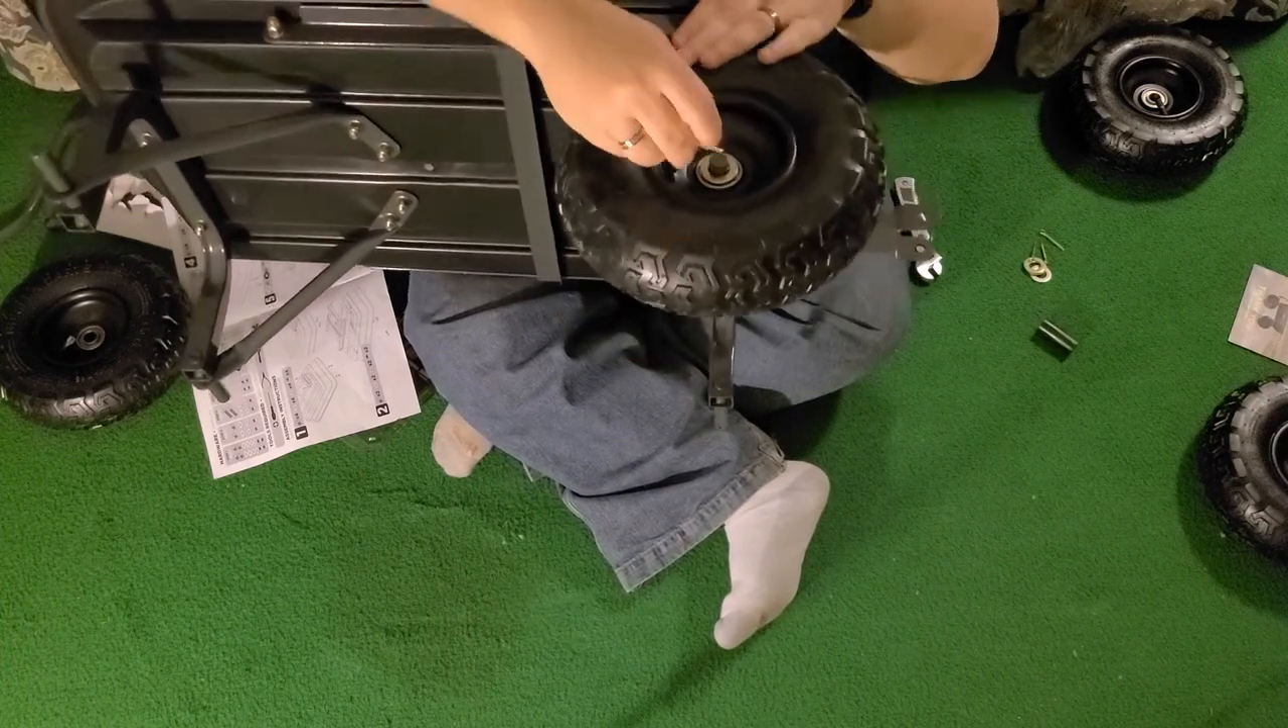I have this tire just kind of pushed in place.